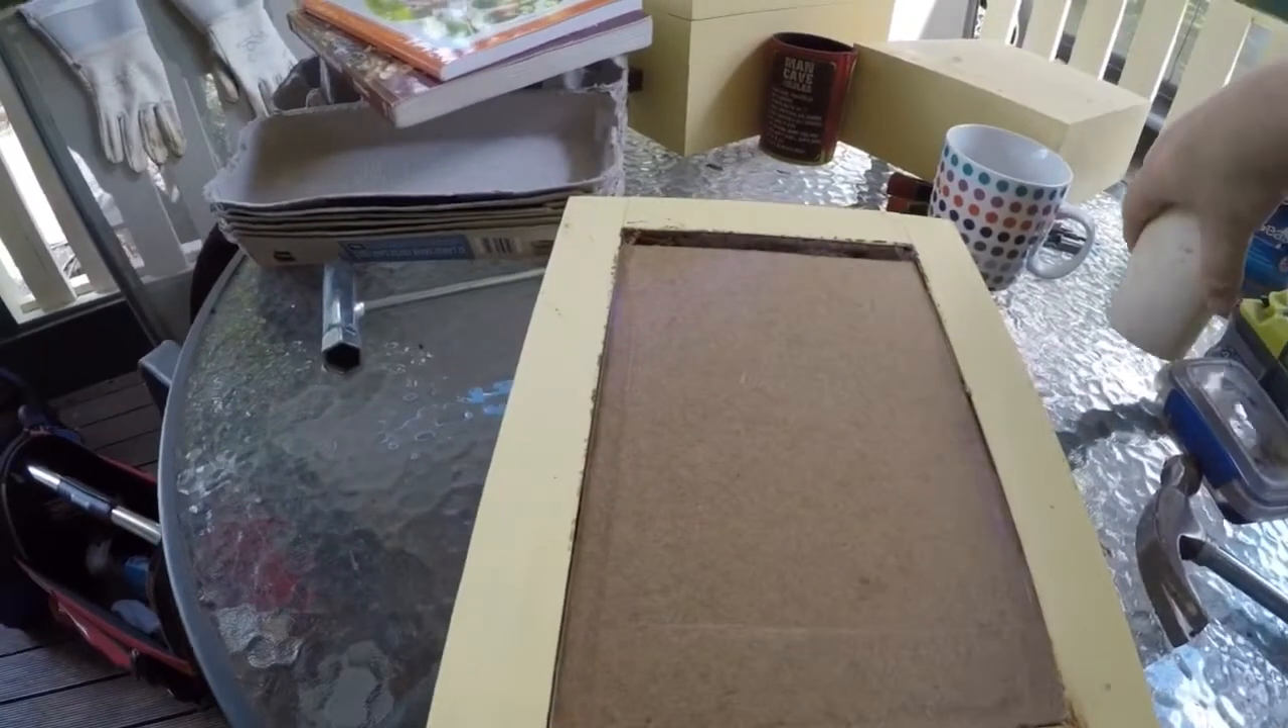And there's a gap at the back here, which has been propolised by the bees.